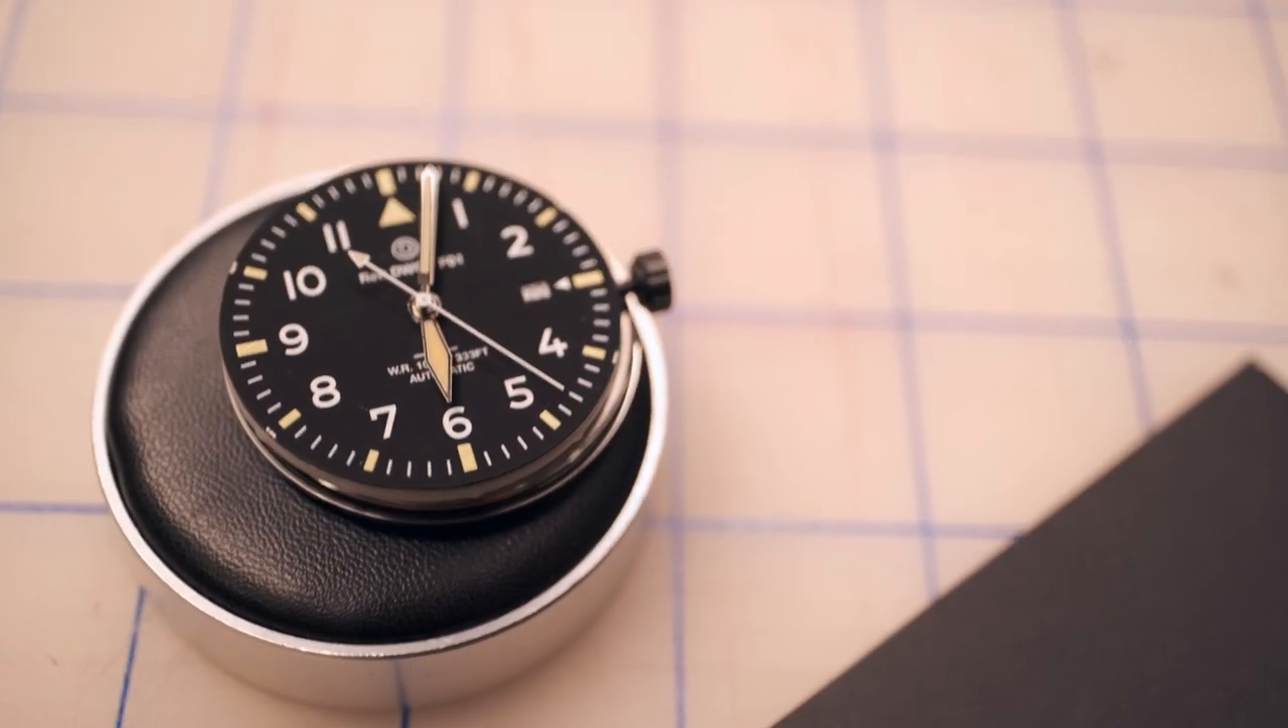The second hand's on and the watch is working.